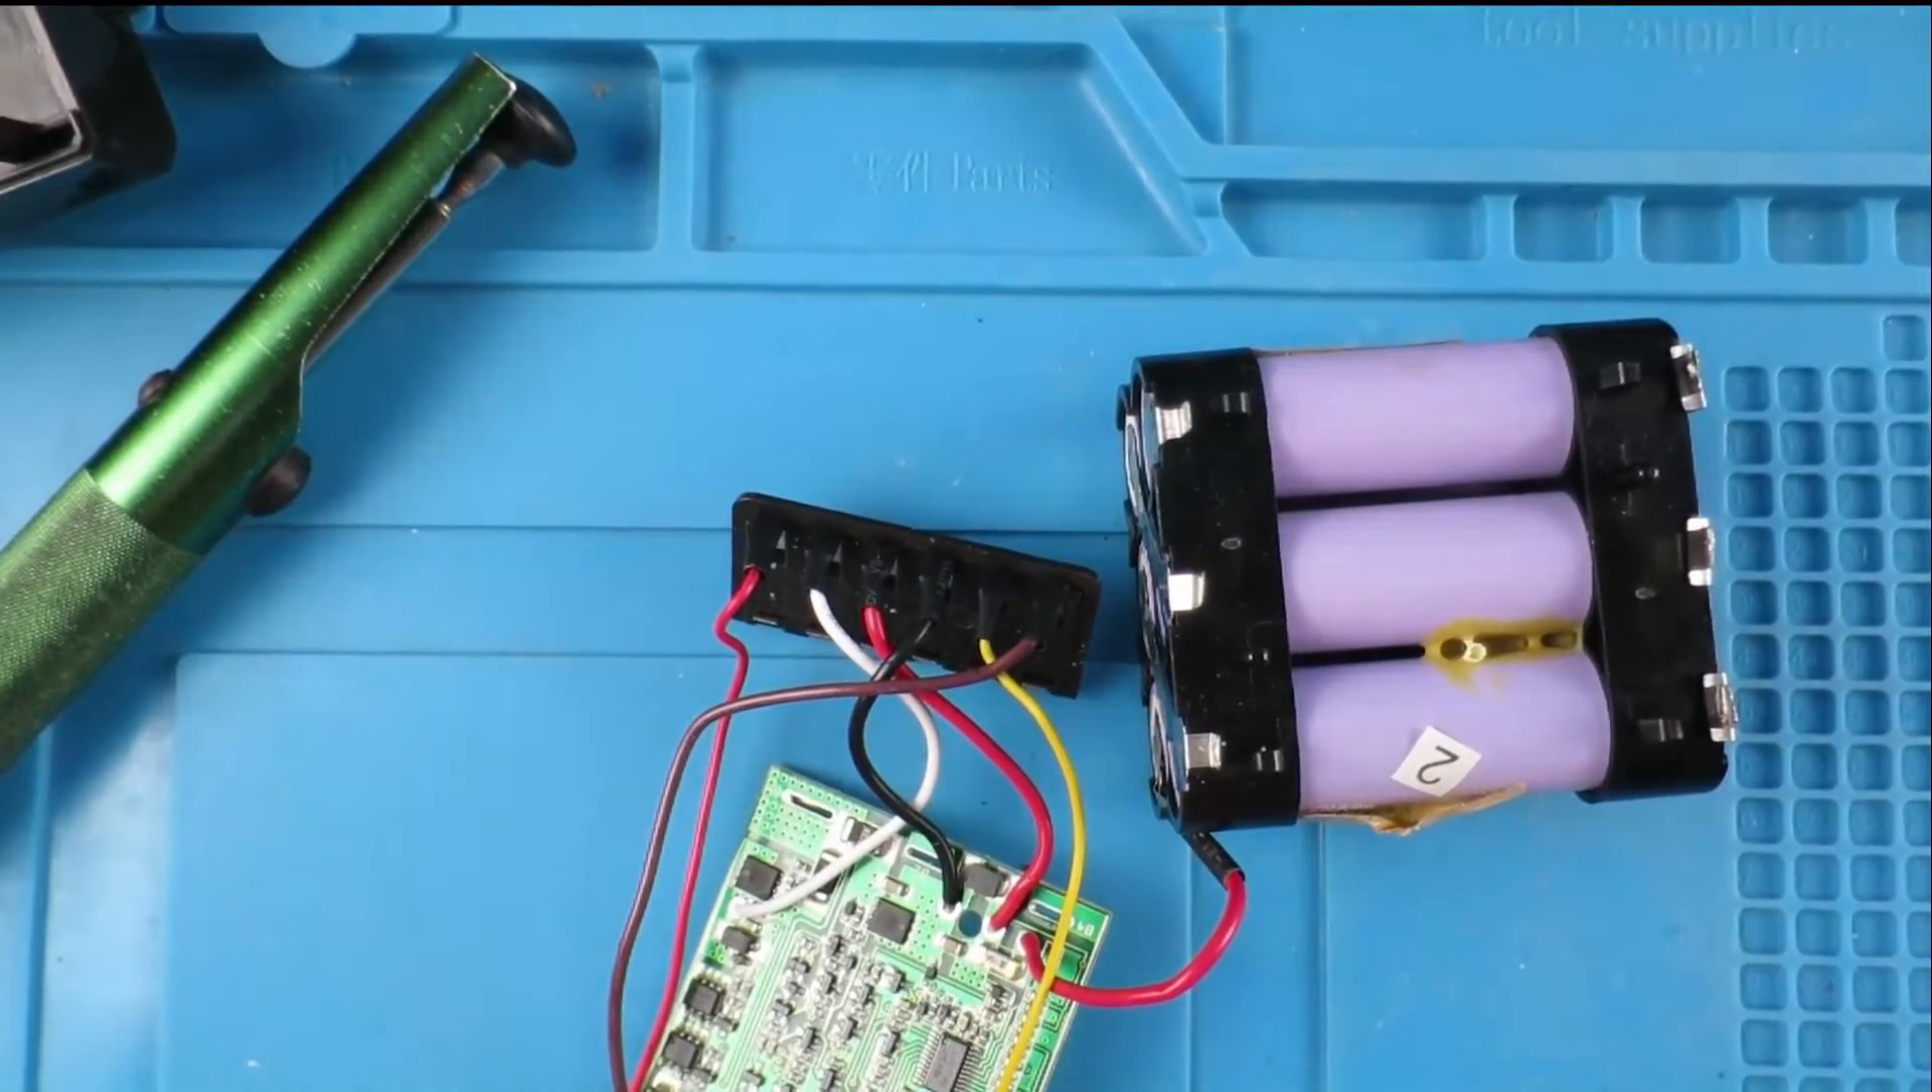So now we have the pack exposed and we can take a look at the board.